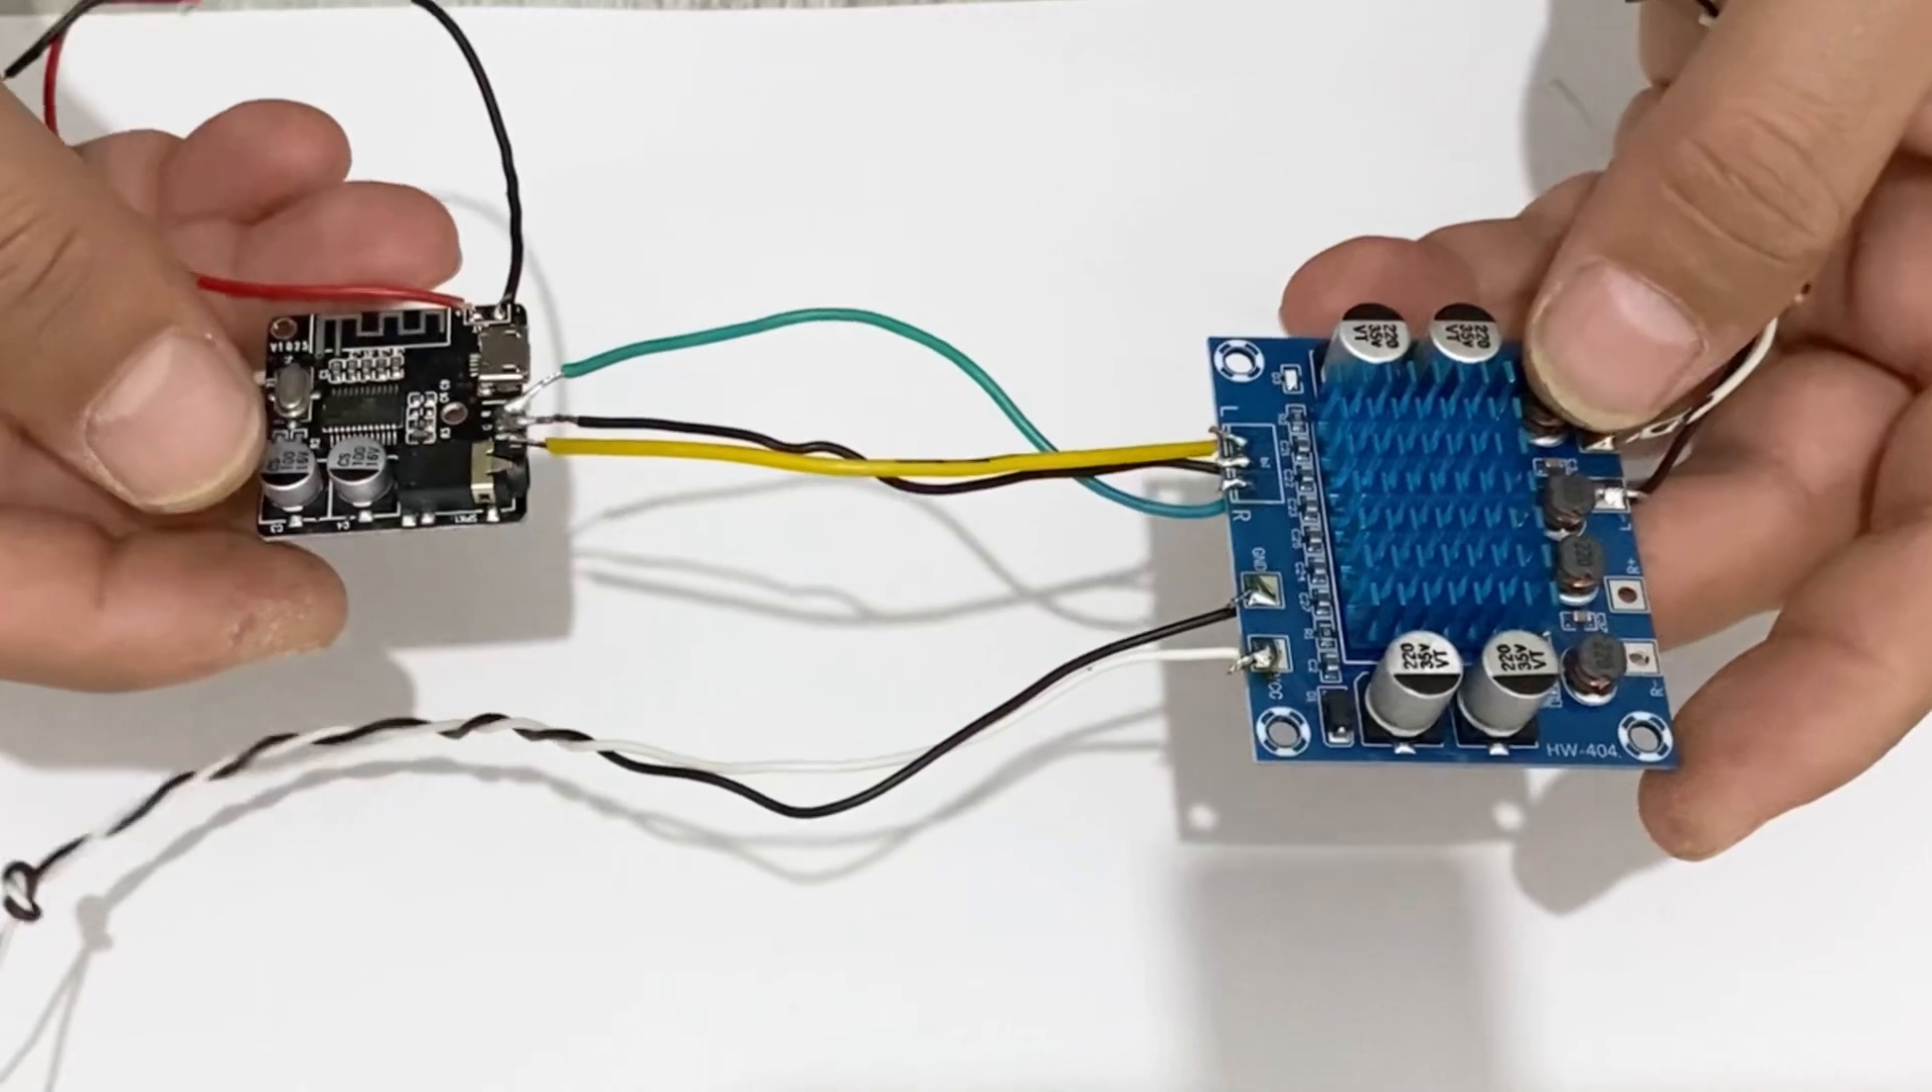Okay my friends I make the necessary connections, ground to the ground, left to the left and right to the right so our Bluetooth module is connected to our amplifier now.